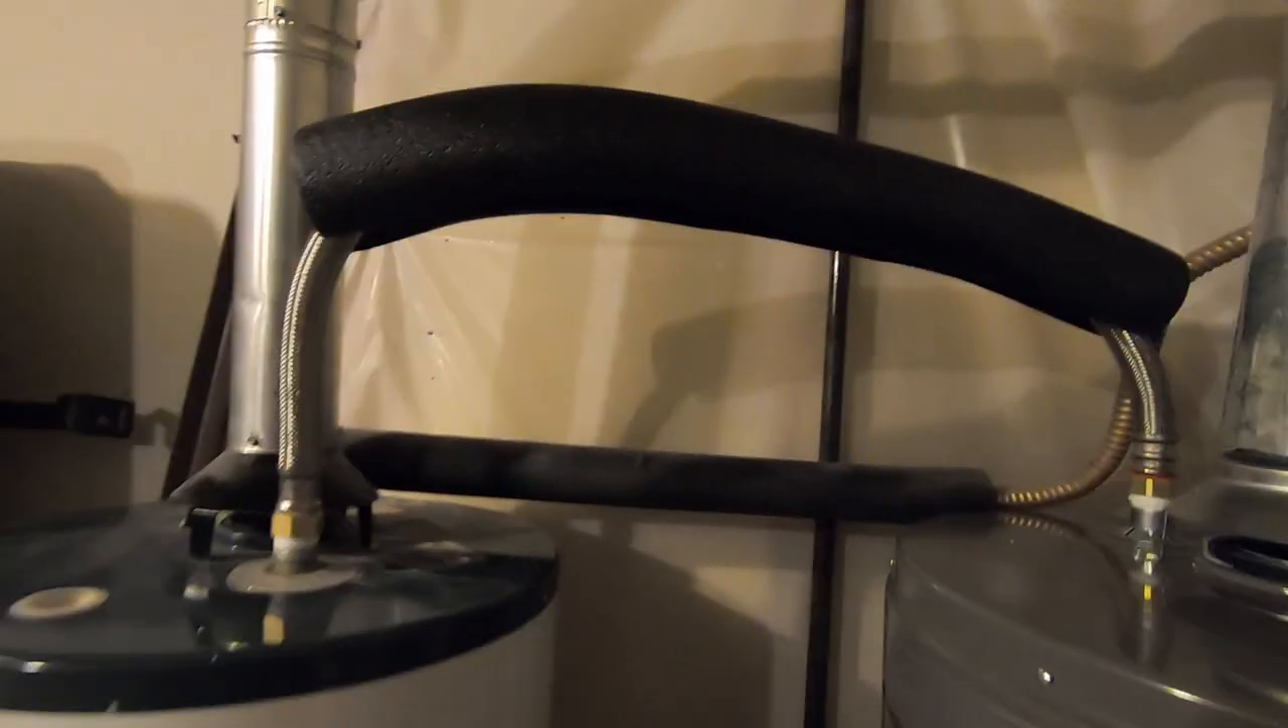We have finished just about everything here. We have our hot water heaters hooked together.